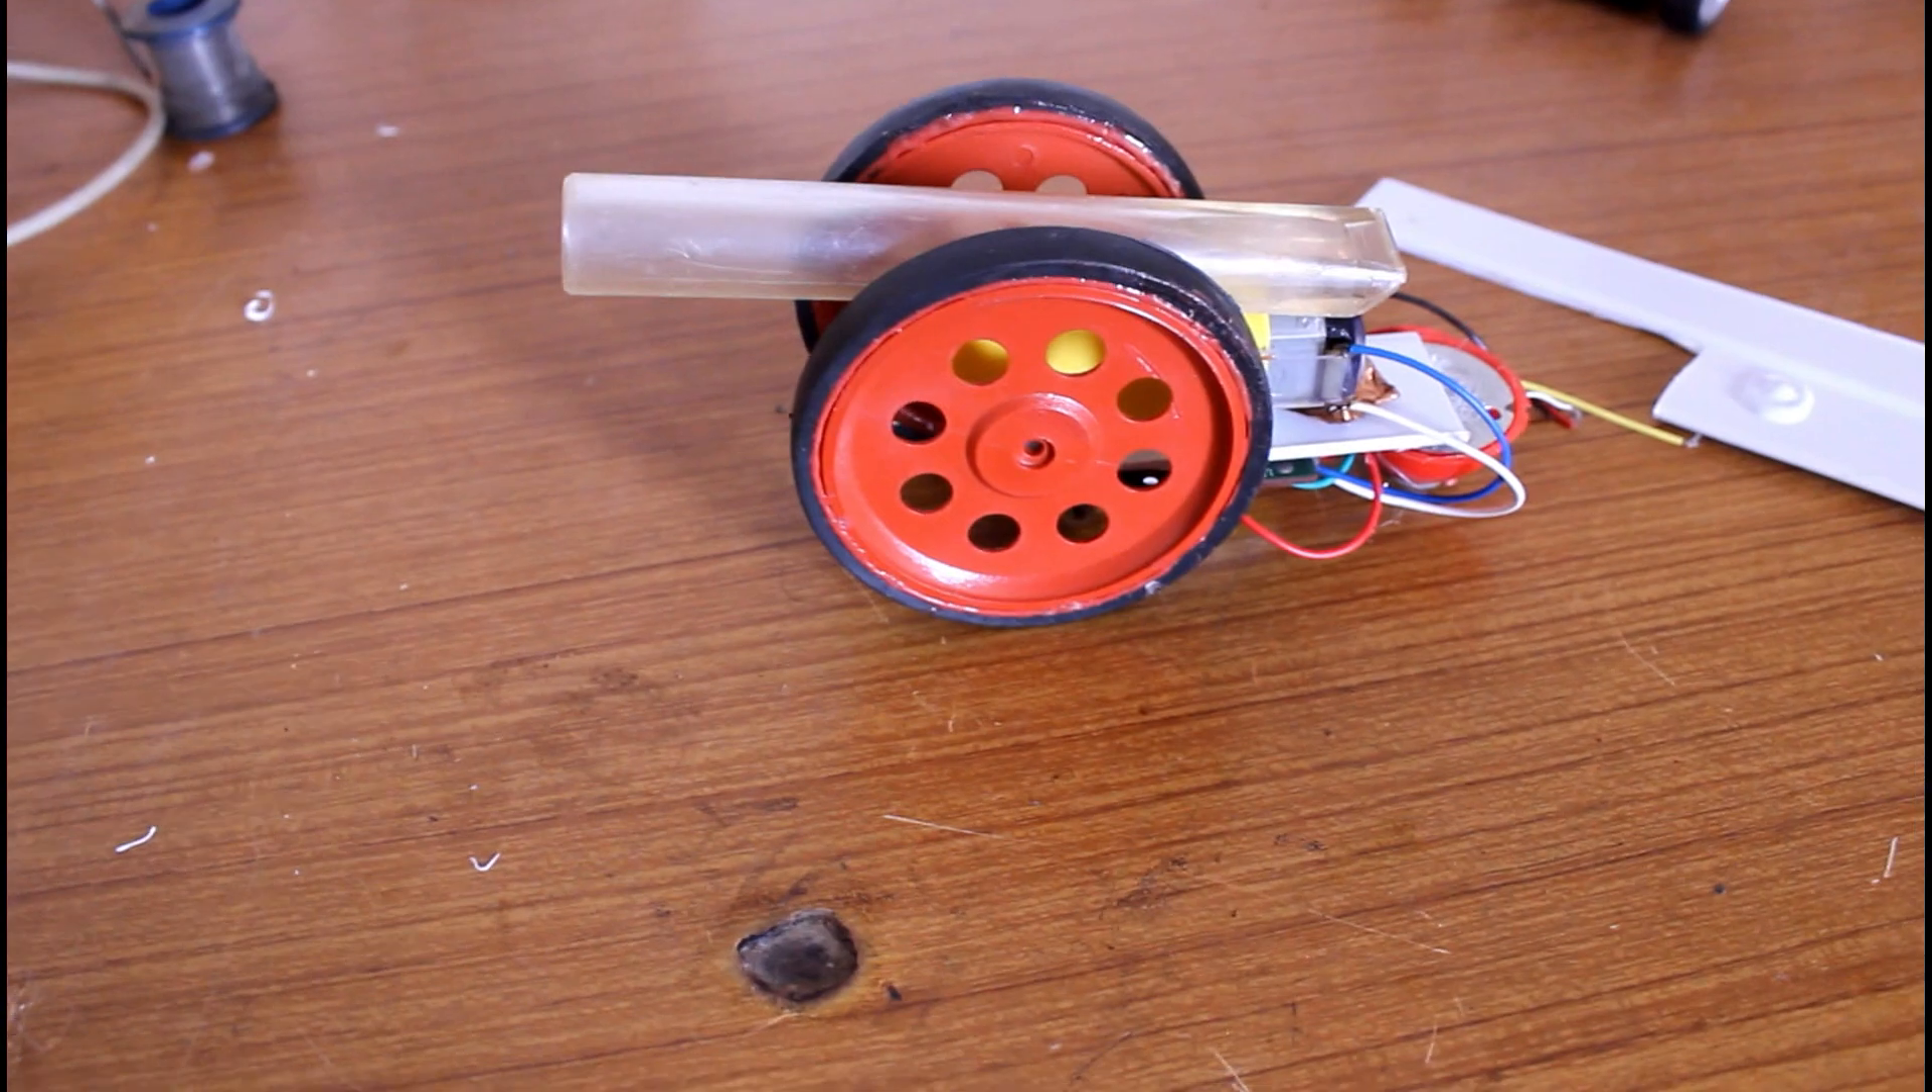Okay here i already fixed the wheel and i am going to make a hole where we are going to put a fuse to light the cannon.